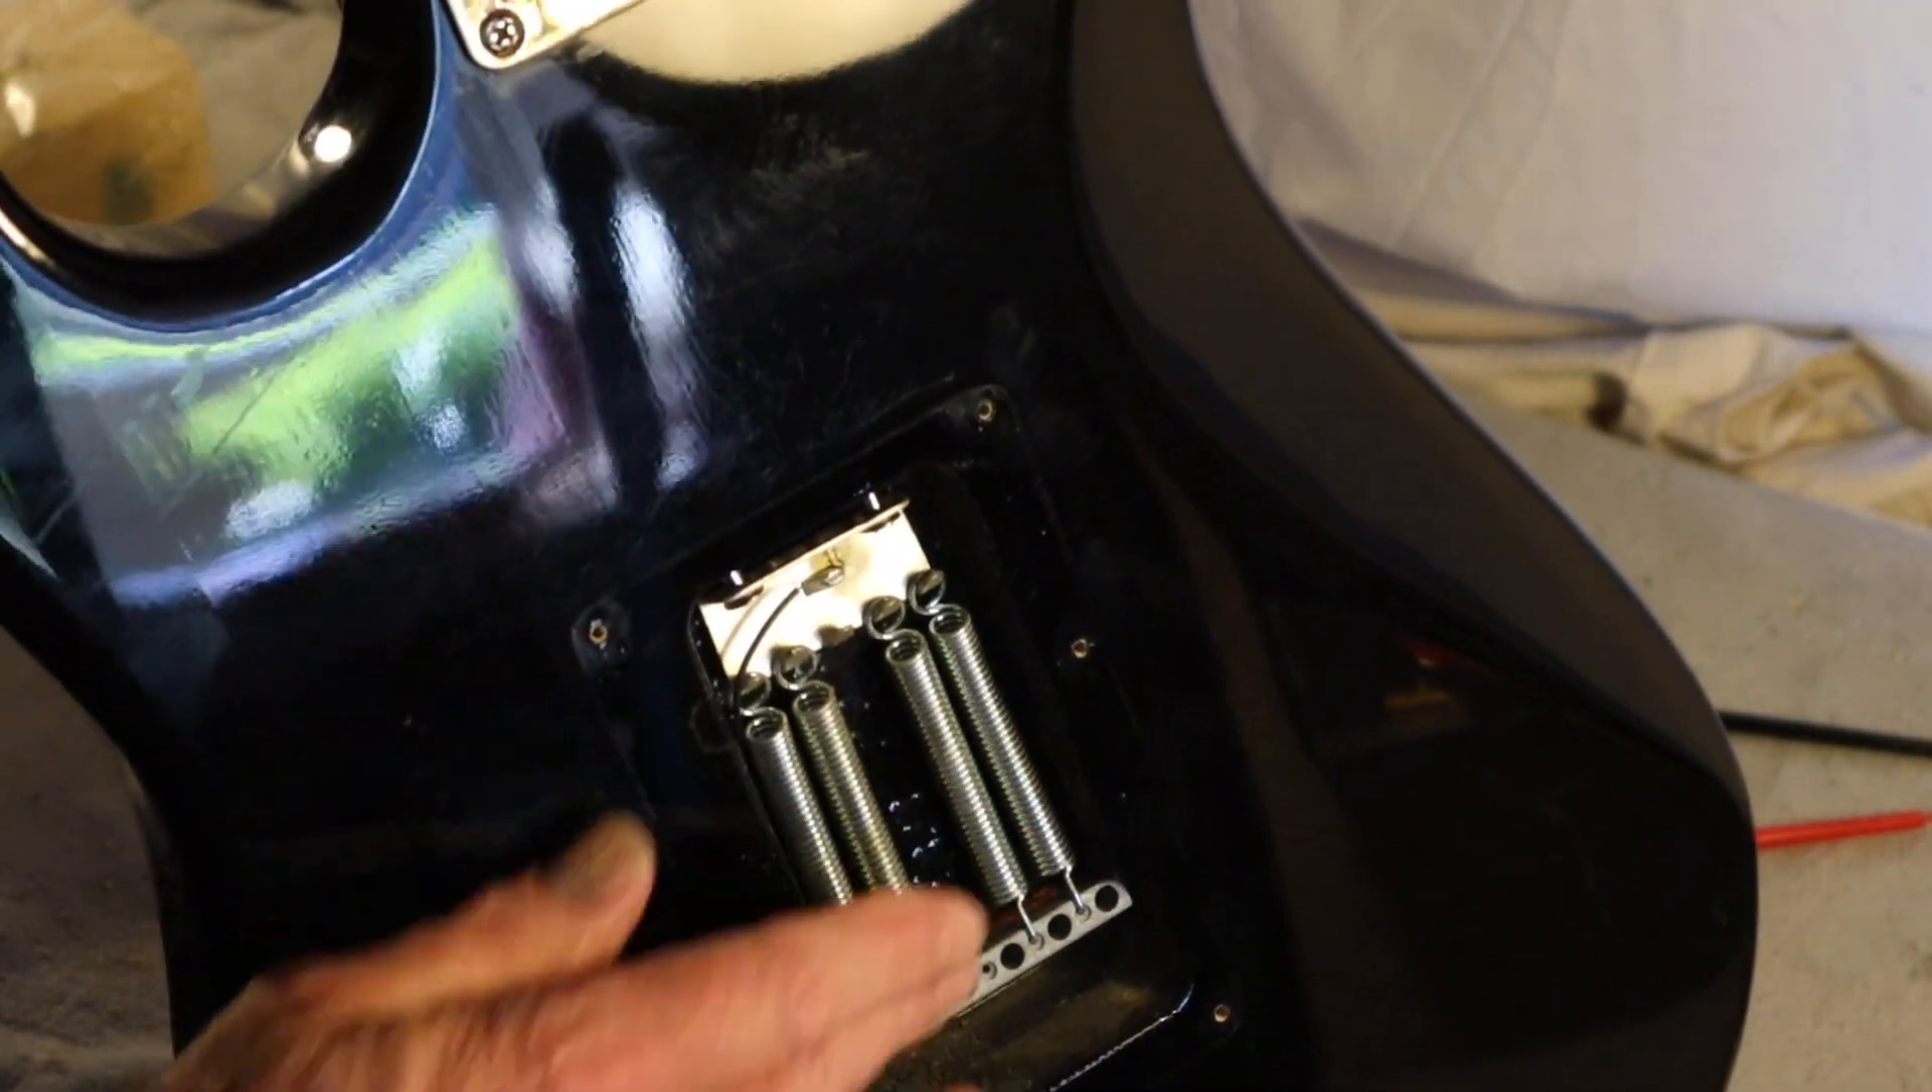Okay, so we've got the strings off, and, you know, everything looks like it should be okay, but of course we've still got these springs on here.